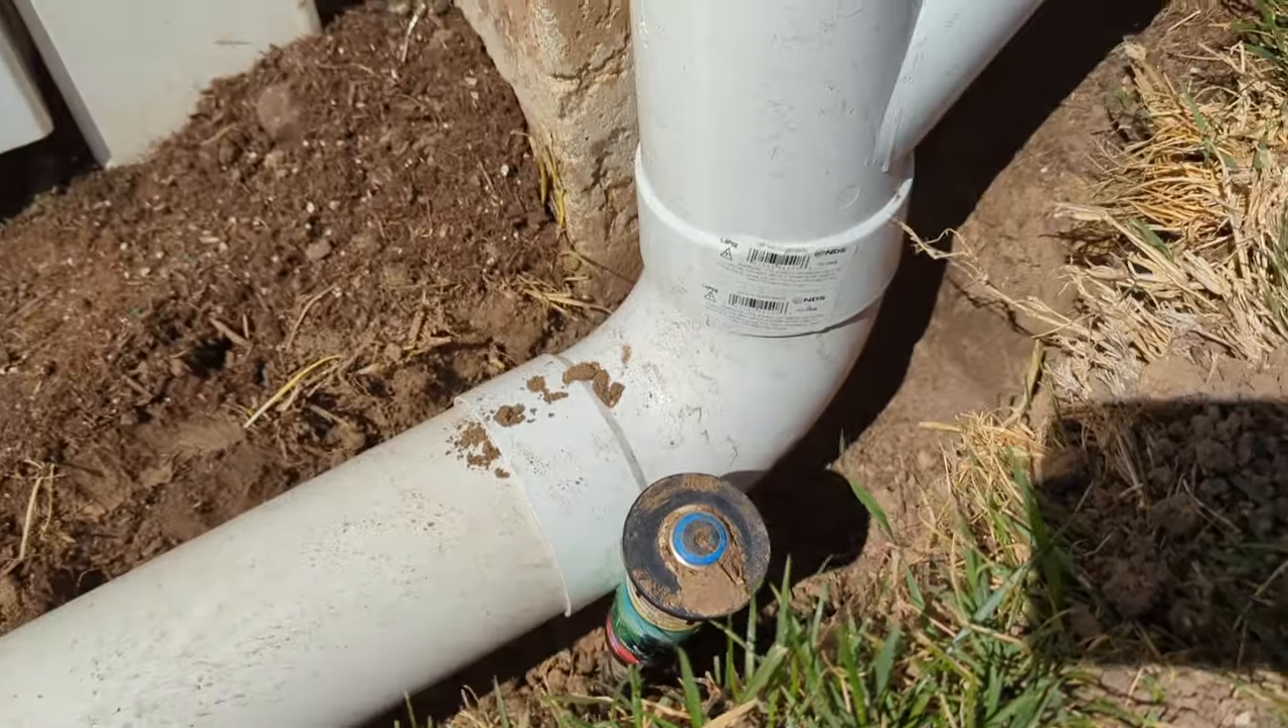And since no job can ever just be straightforward, you can see this sprinkler head is in direct conflict with the downspout. It was buried straight right down here, which is directly underneath.